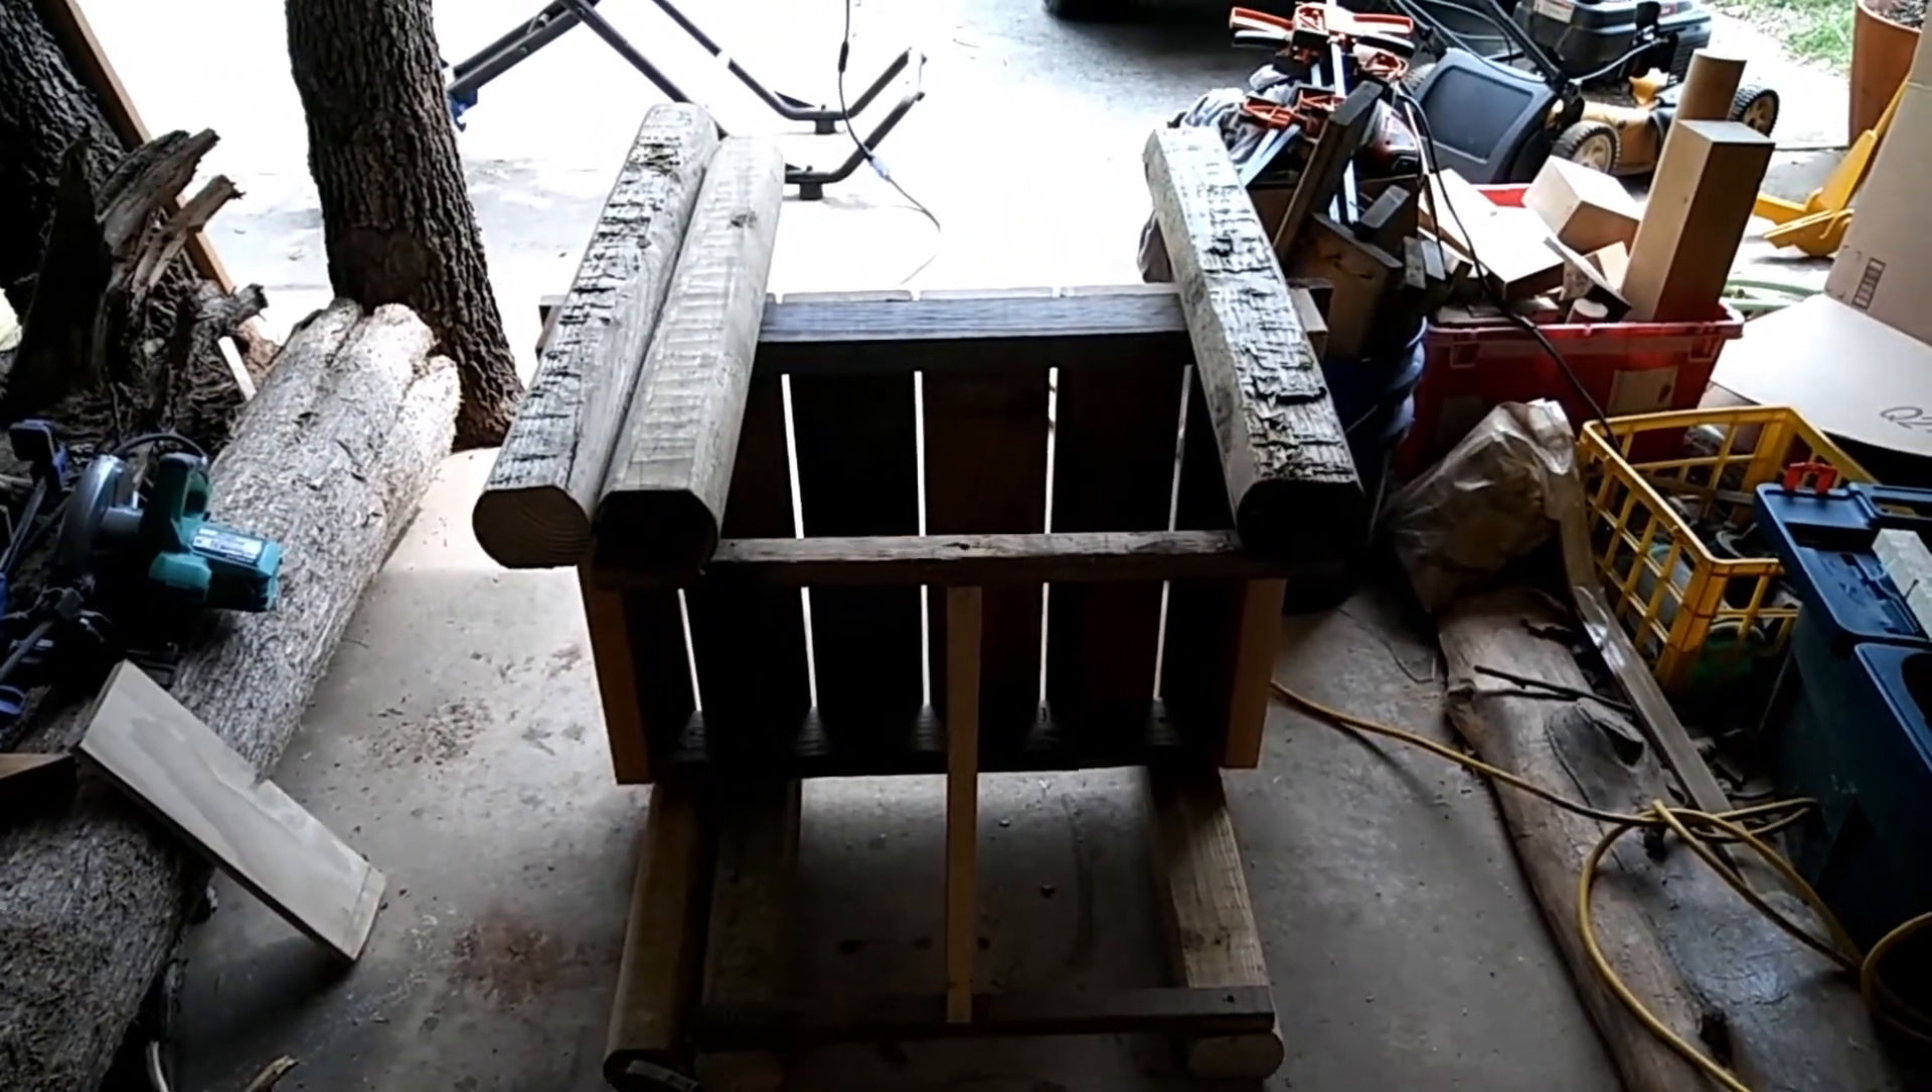So anyway the overall build is now done I just need to wrap the tops of the landscape timbers with some rope to kind of give it that boat dock look and call this one done.